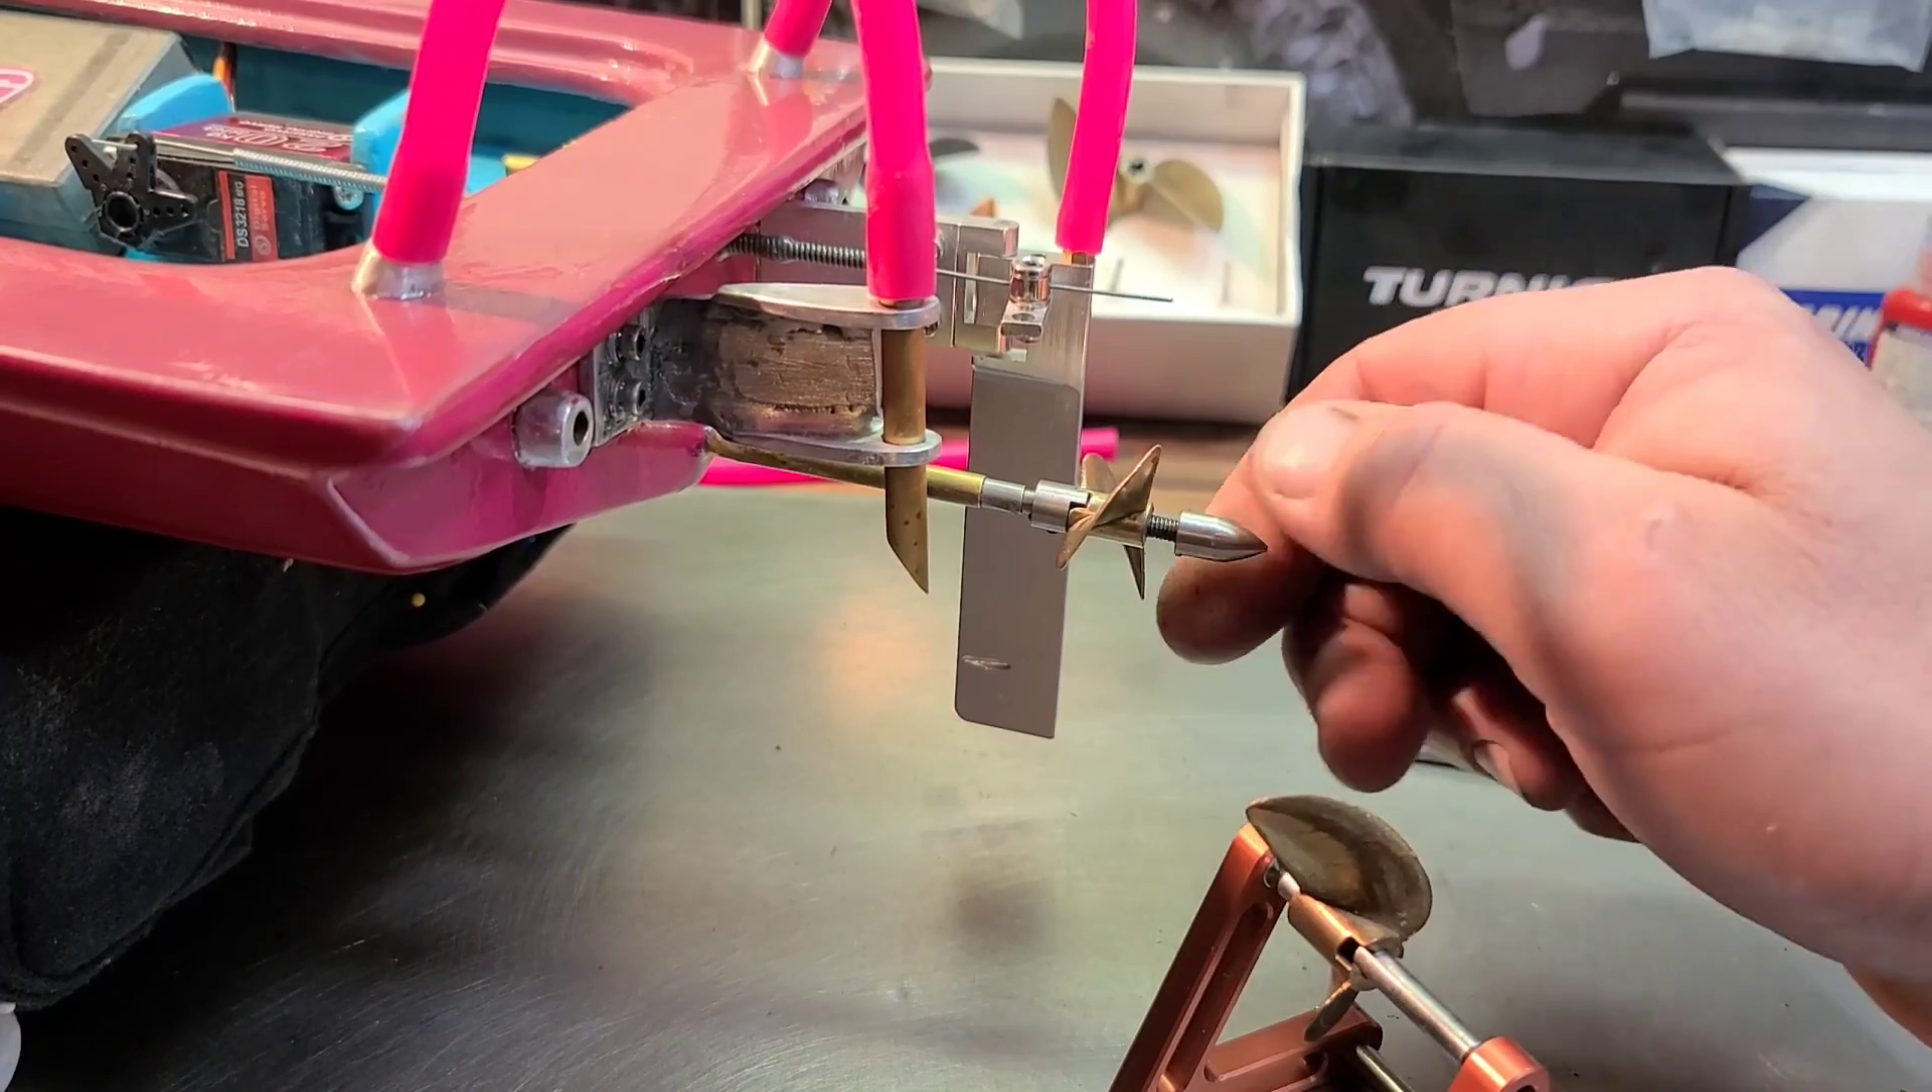So now we have our drive dog. Our propeller is on.